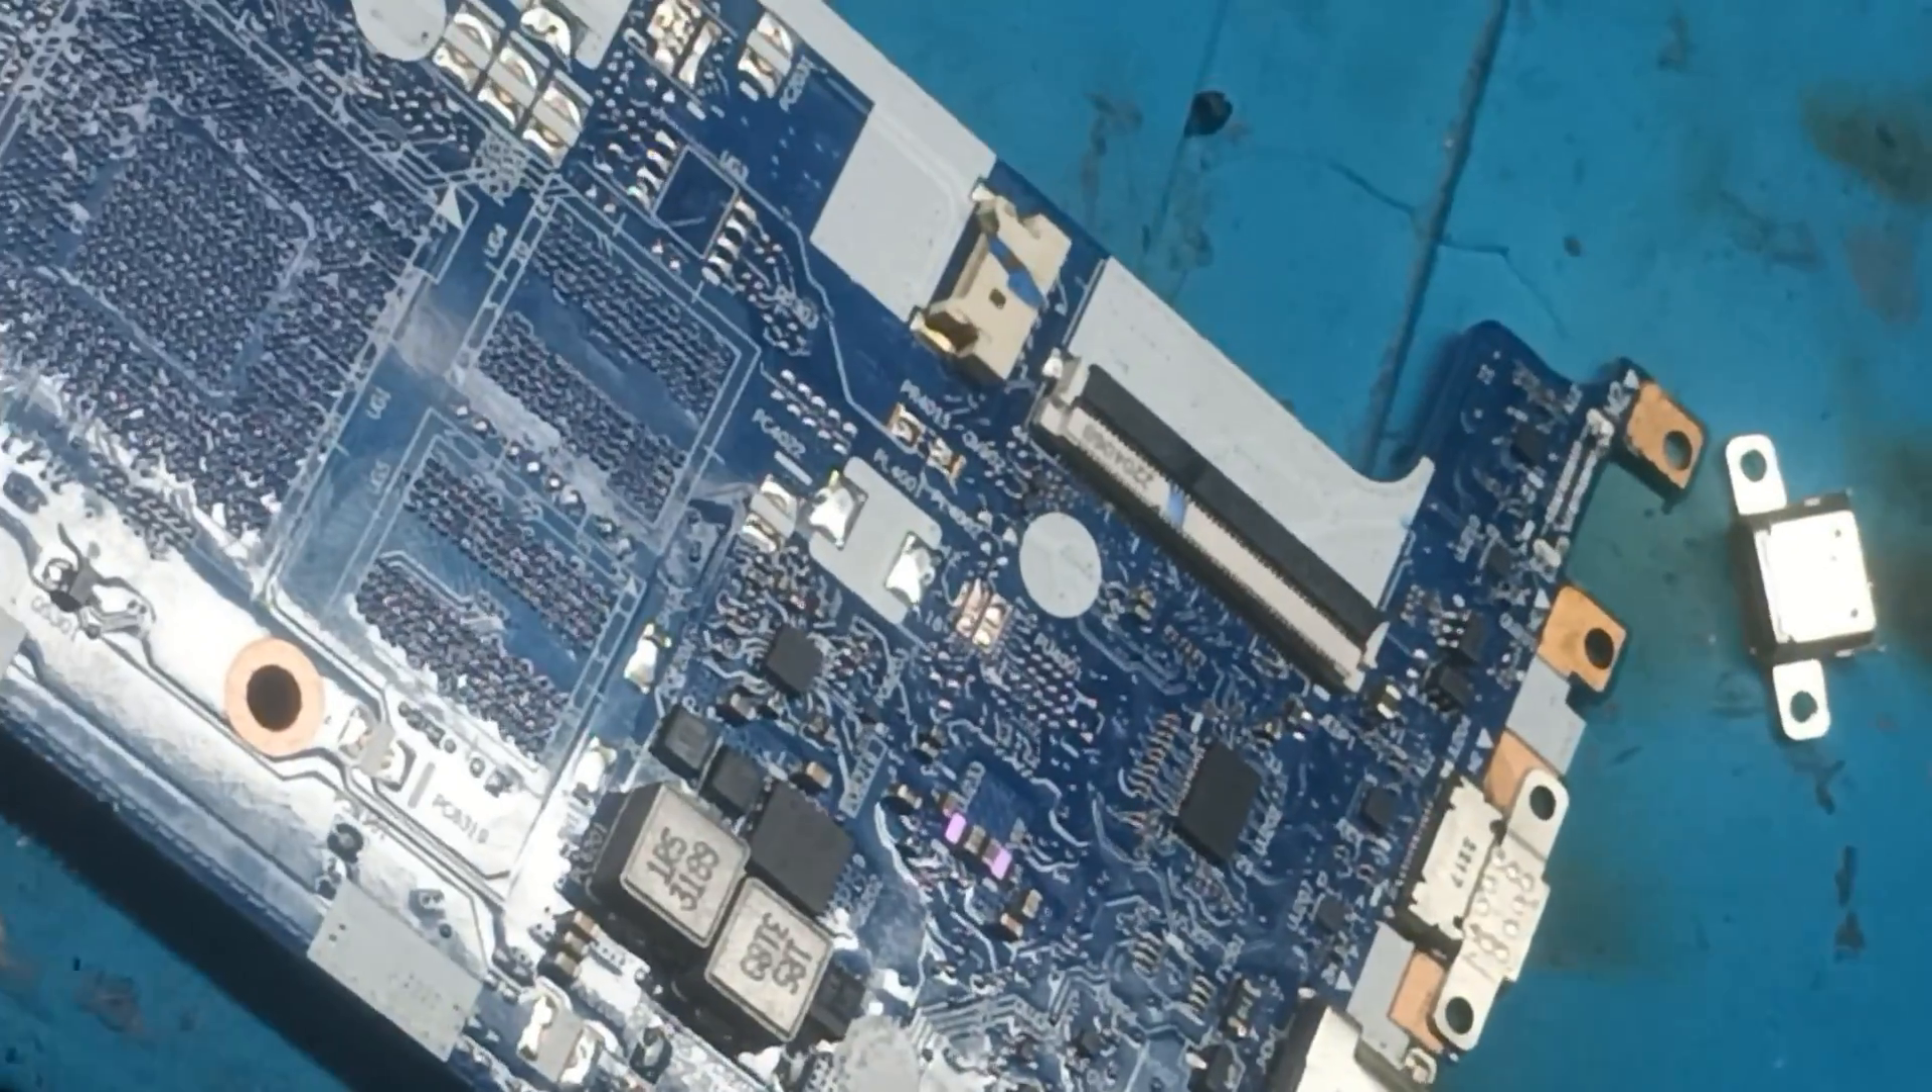देखिए, type C connector को मैंने remove कर दिया है।